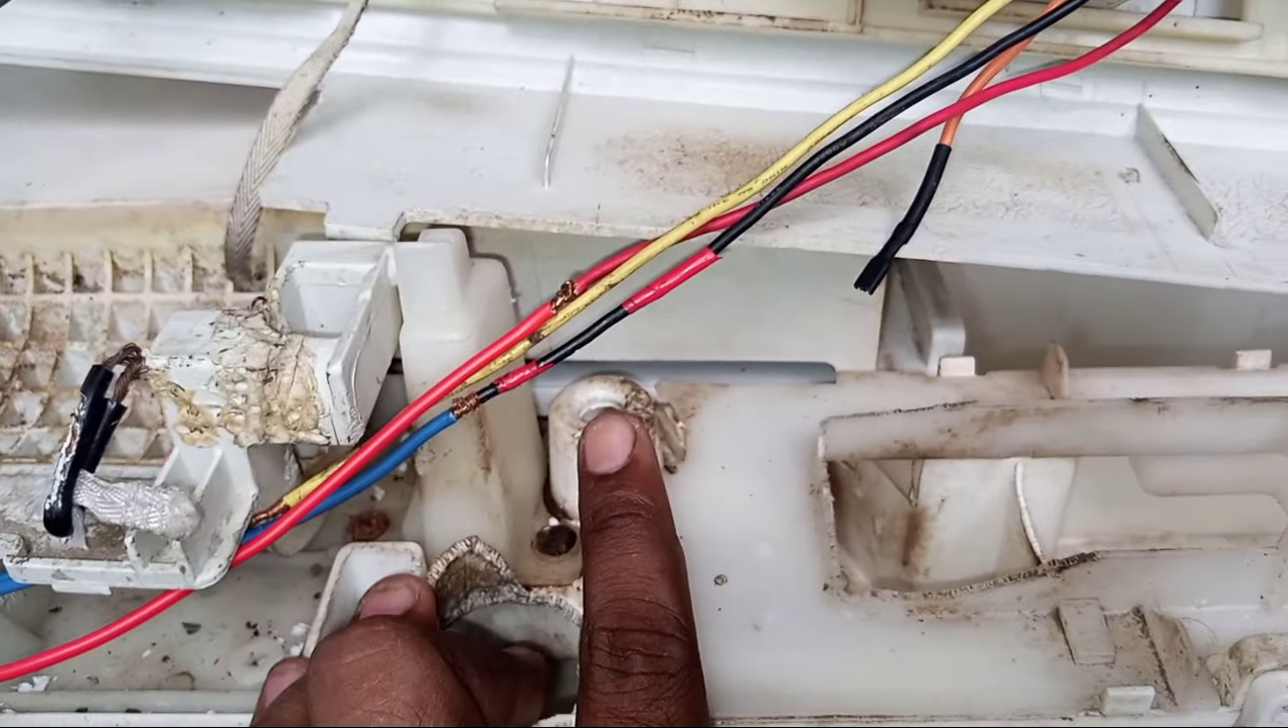अब मैंने वायर को यहाँ पर connection कर दिया हैं、 taping नहीं करा है।